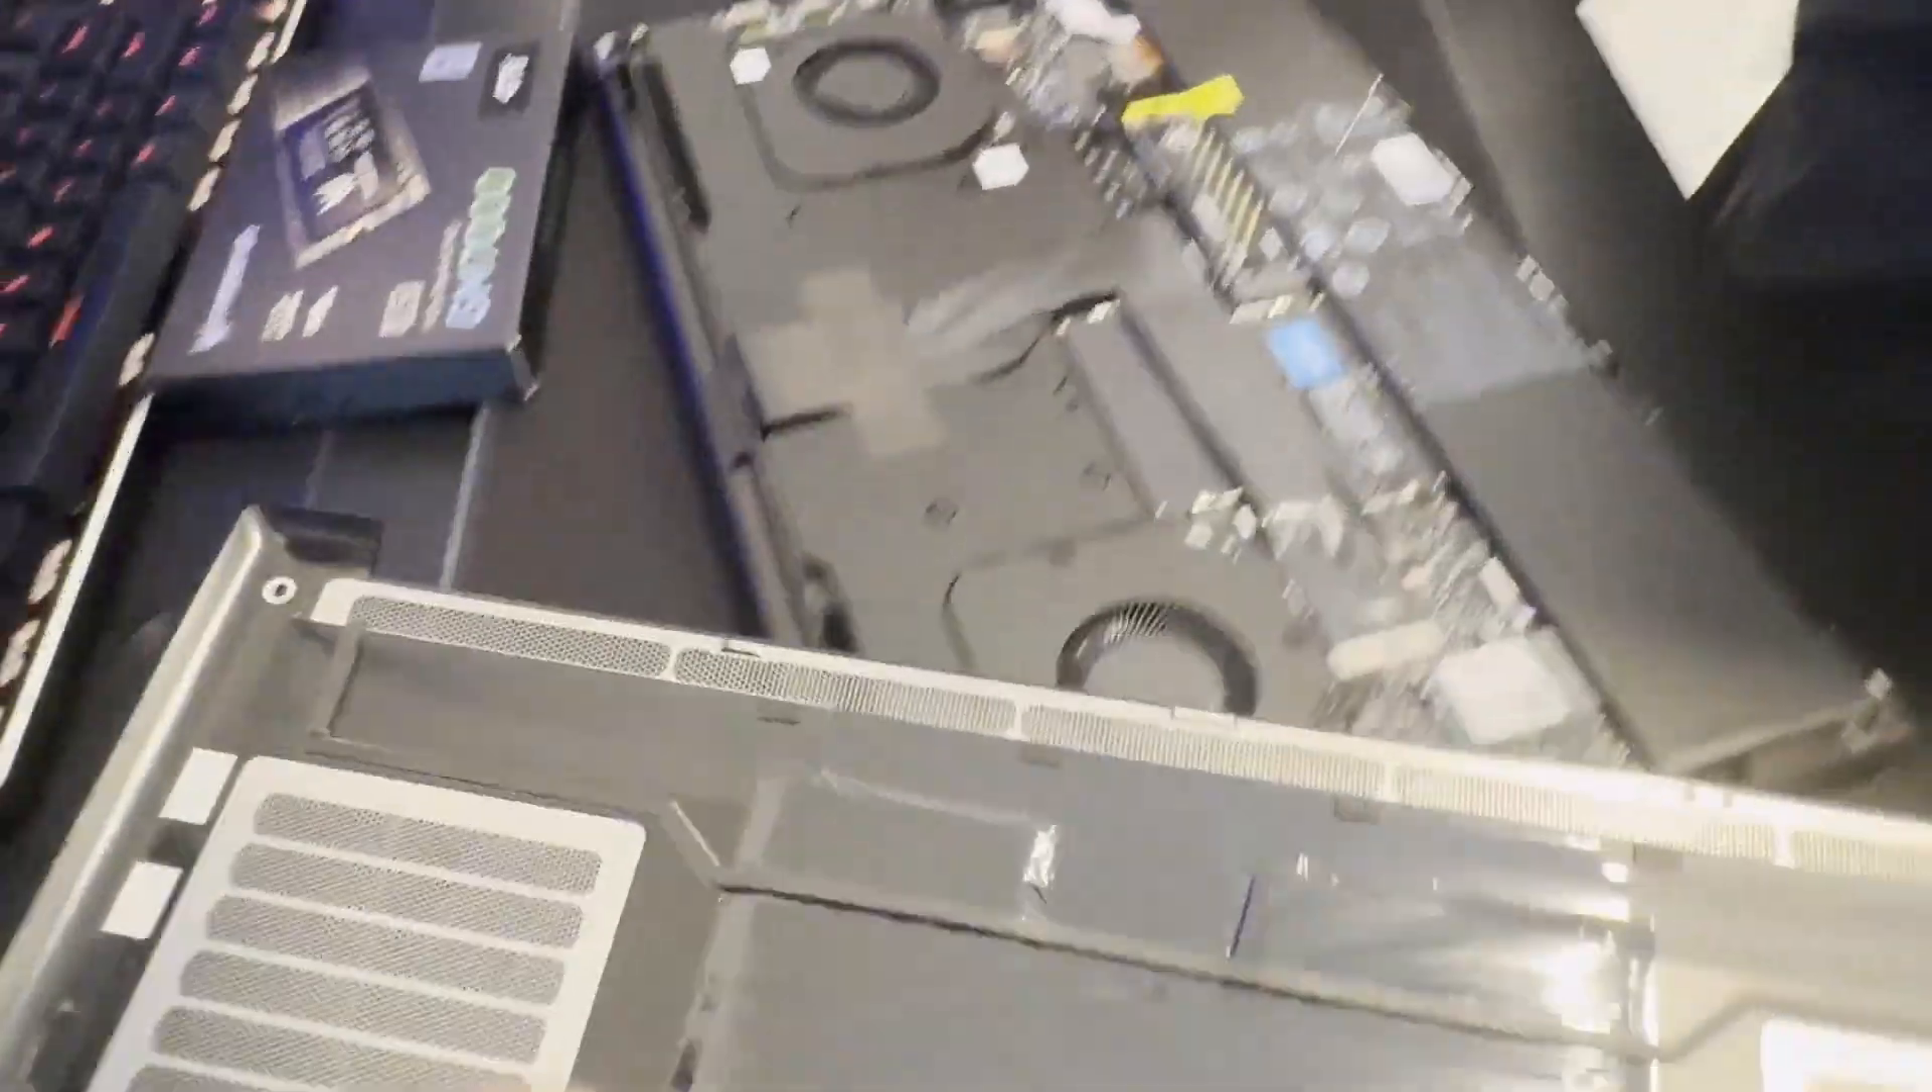The bottom case has been removed.